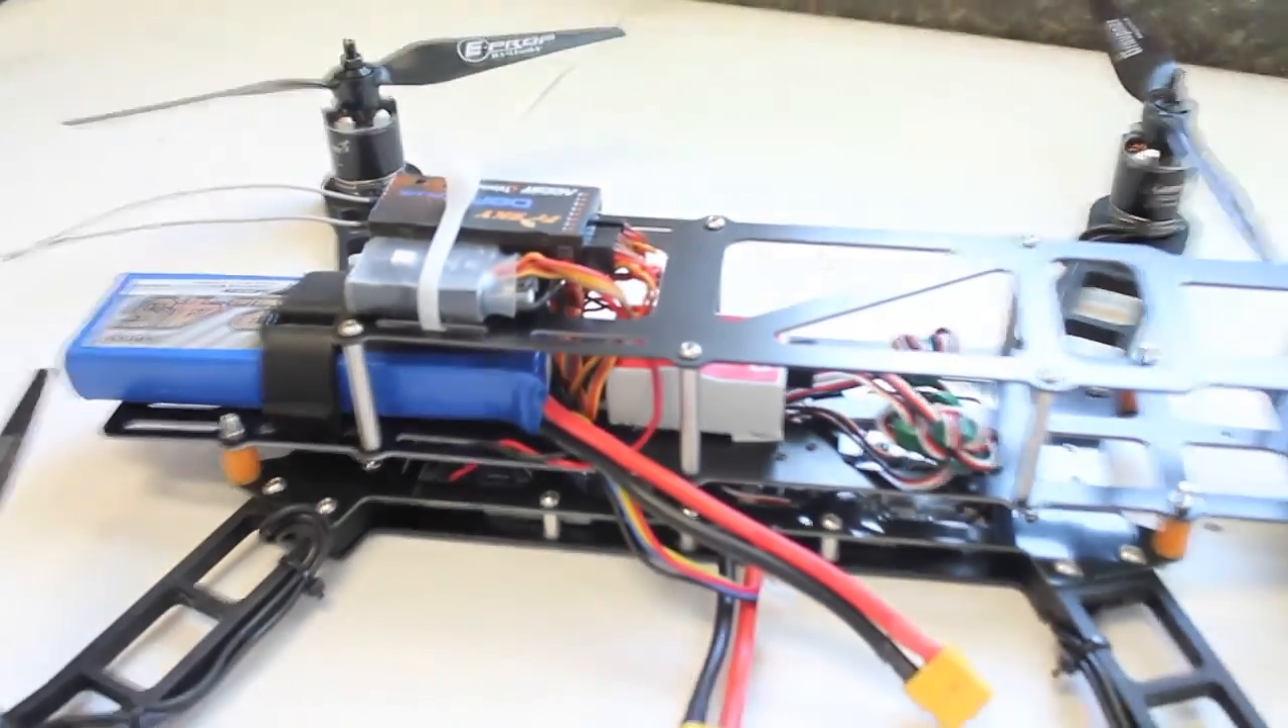Our 3S LiPo is now strapped into place.